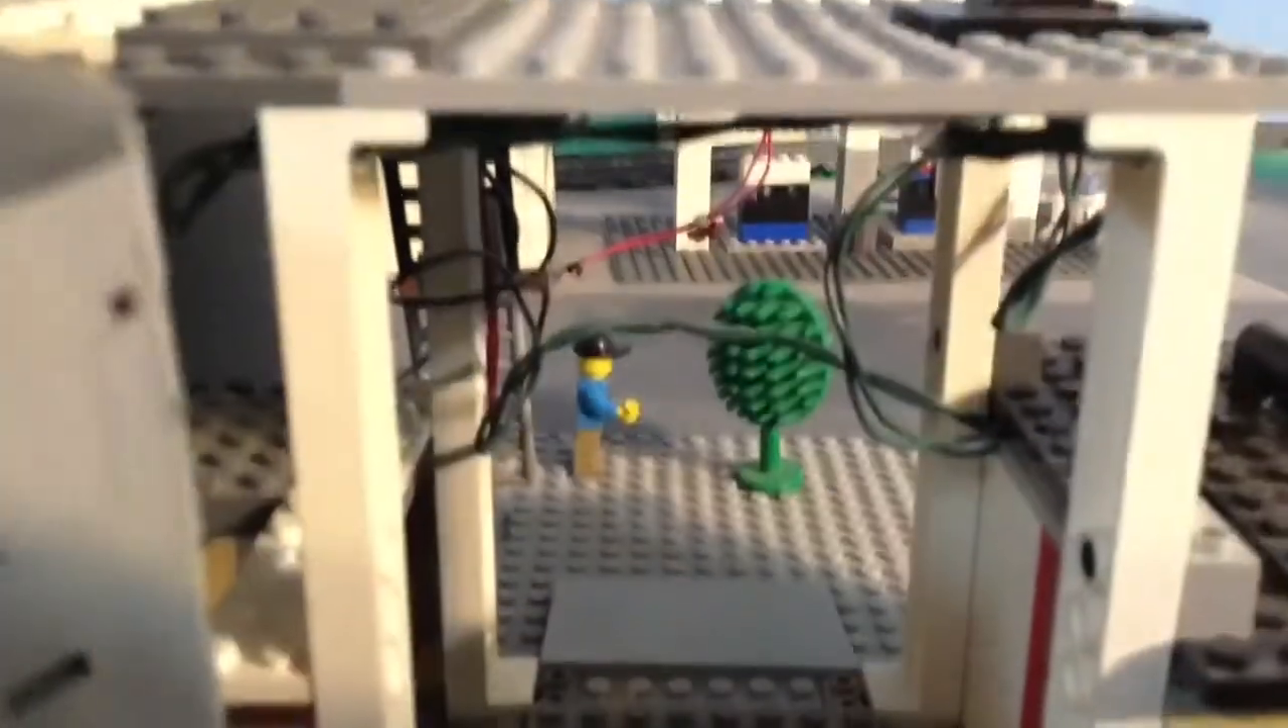And then I have to get some Legos and hold the wiring up somehow. But I haven't done that yet.